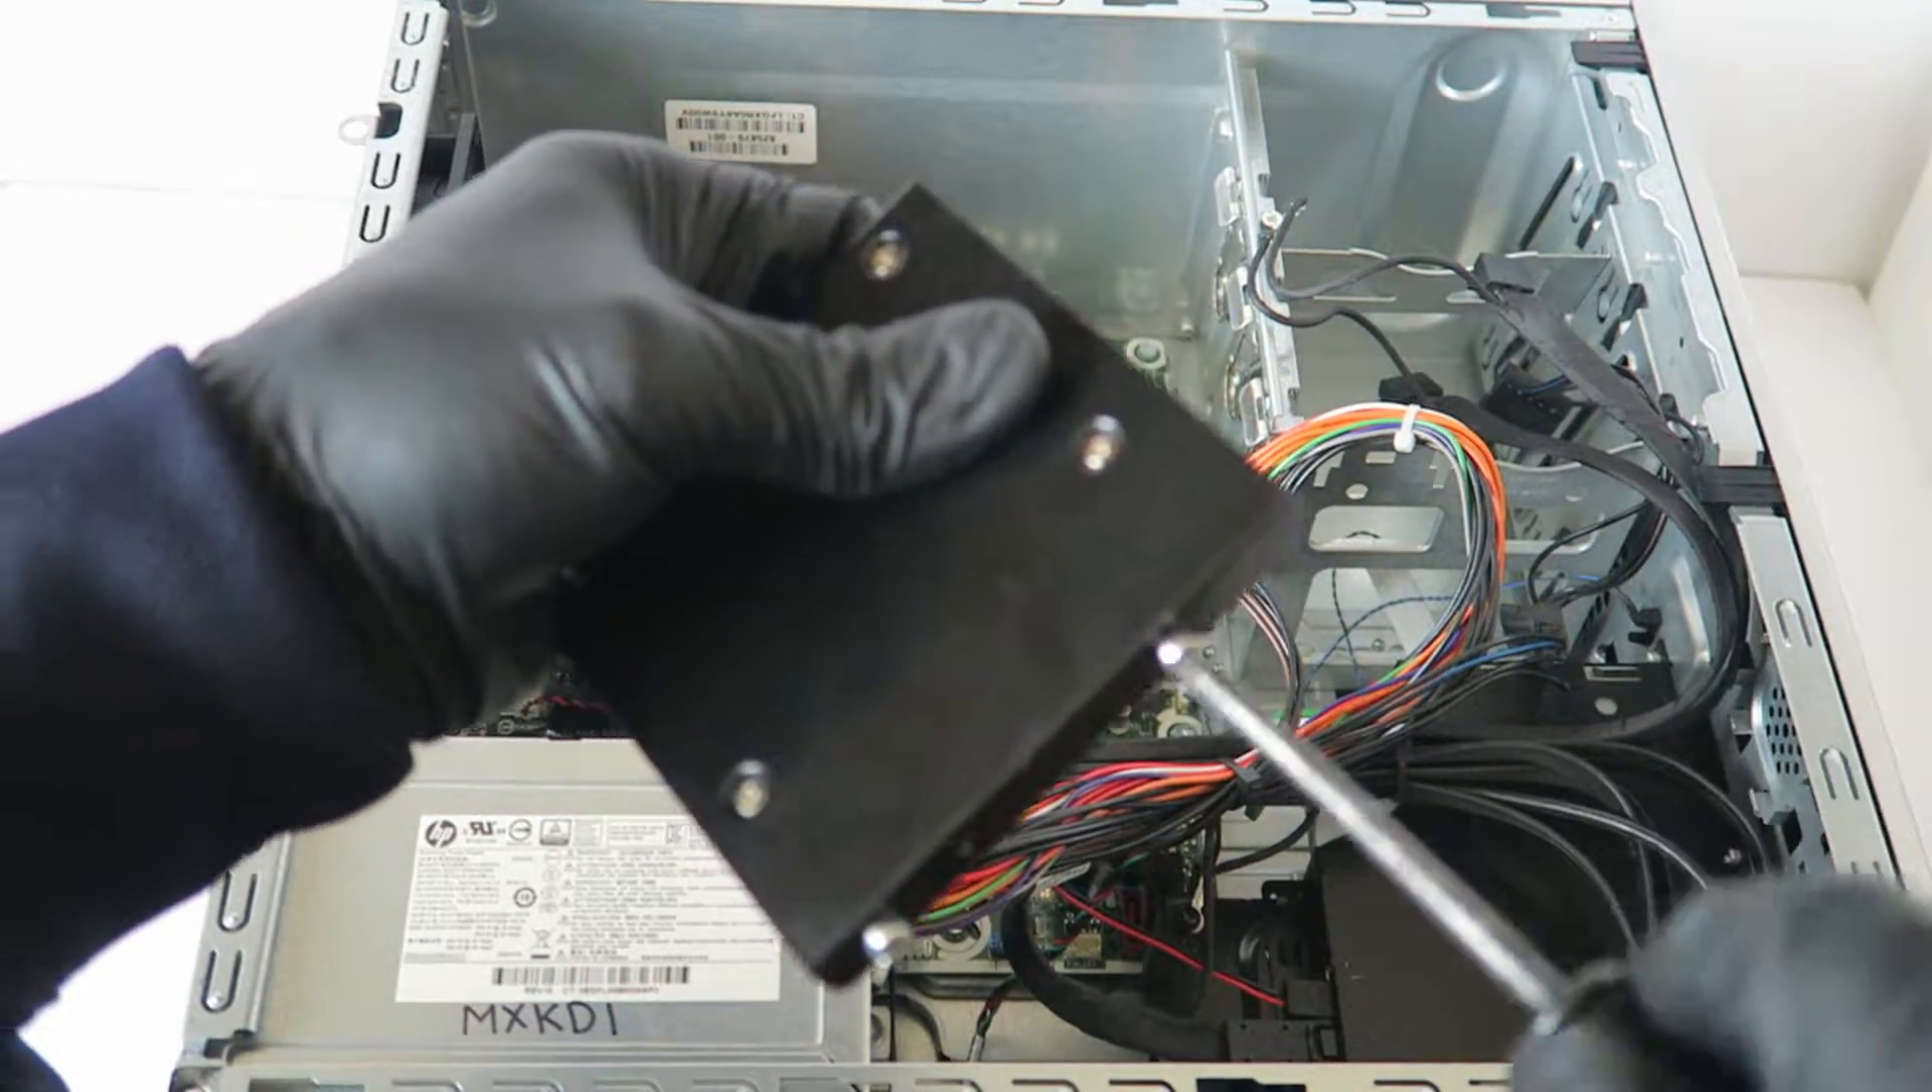Okay, so we installed the screws at each side, now you're going to mount it back like this.